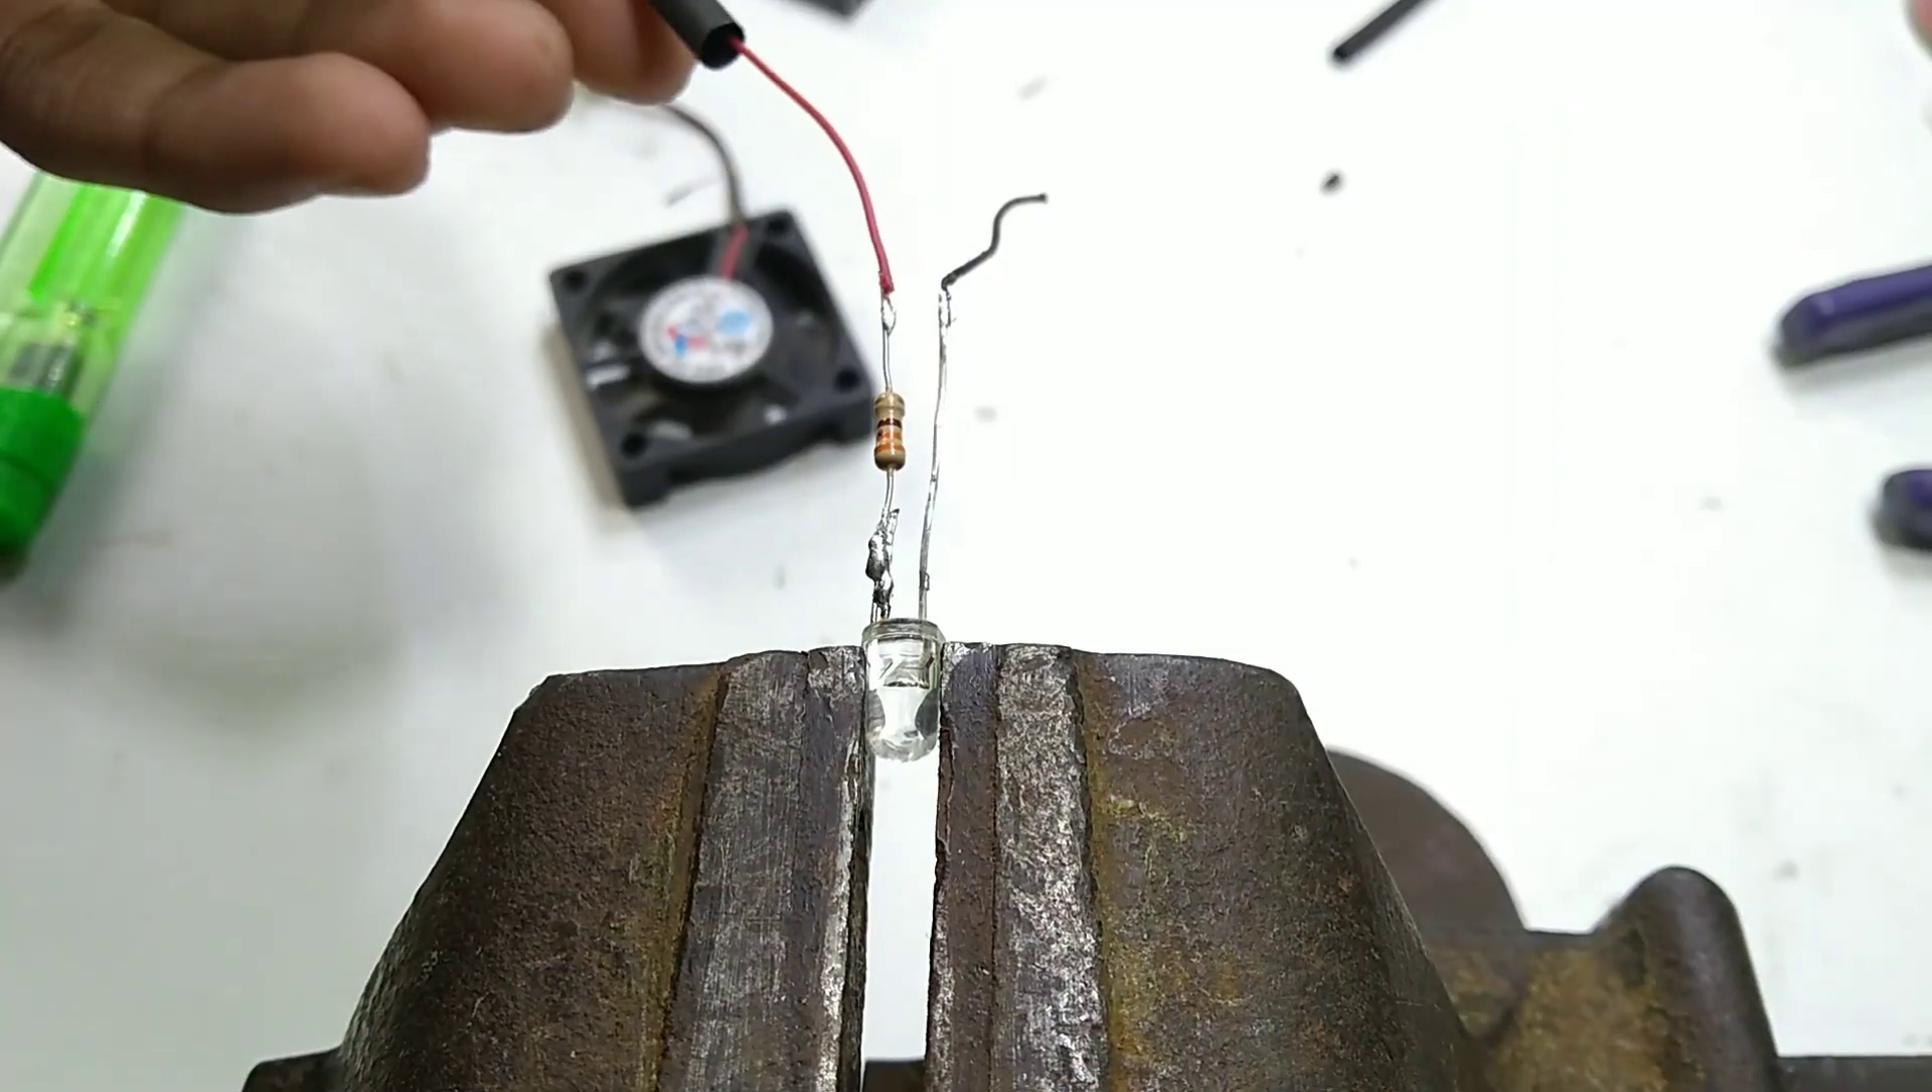देखो यह blue LED है और उसको मैंने 330 ohm का जो resistor आता वो लगा दिया है।